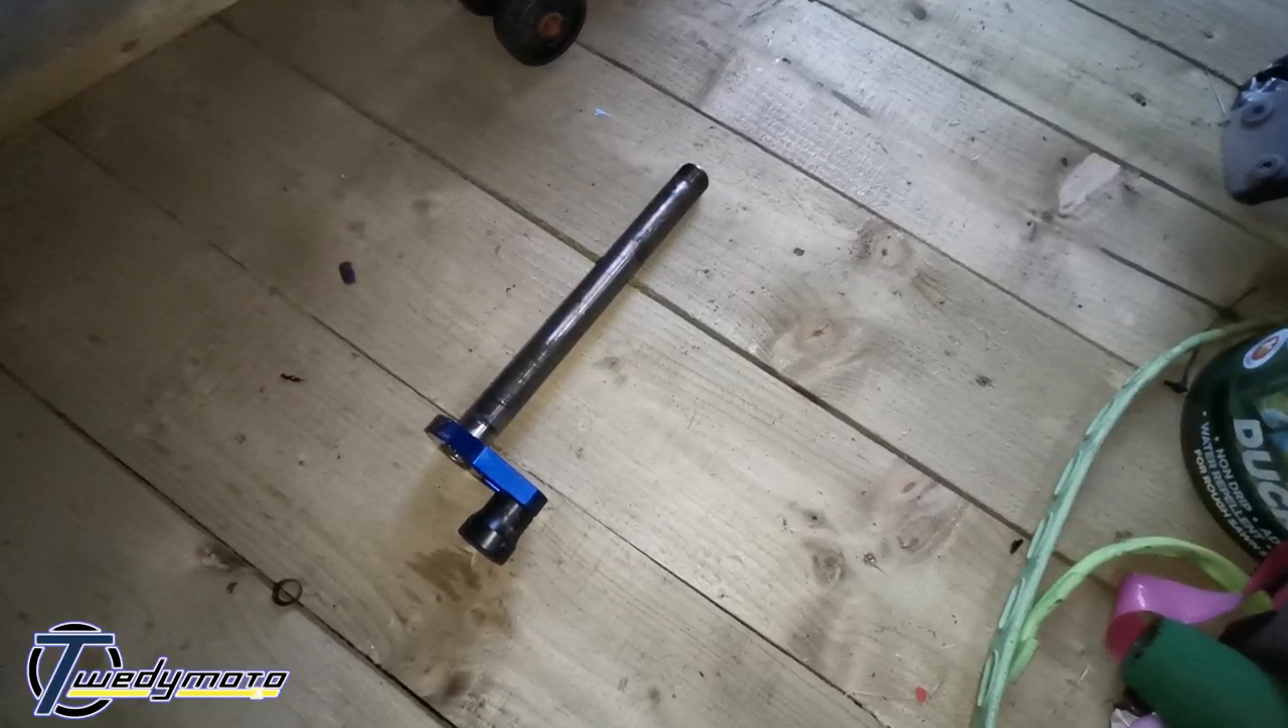Right so that's the axle out.